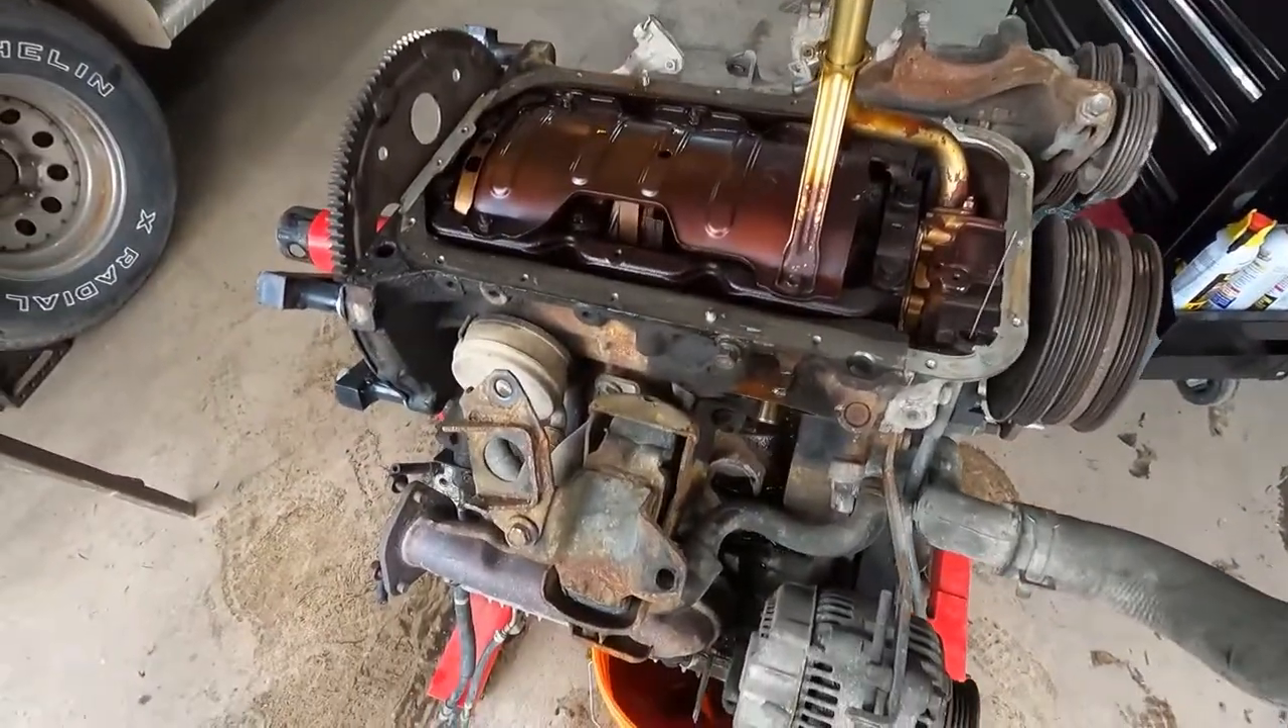Obviously this engine is out of the truck which makes this a lot easier.